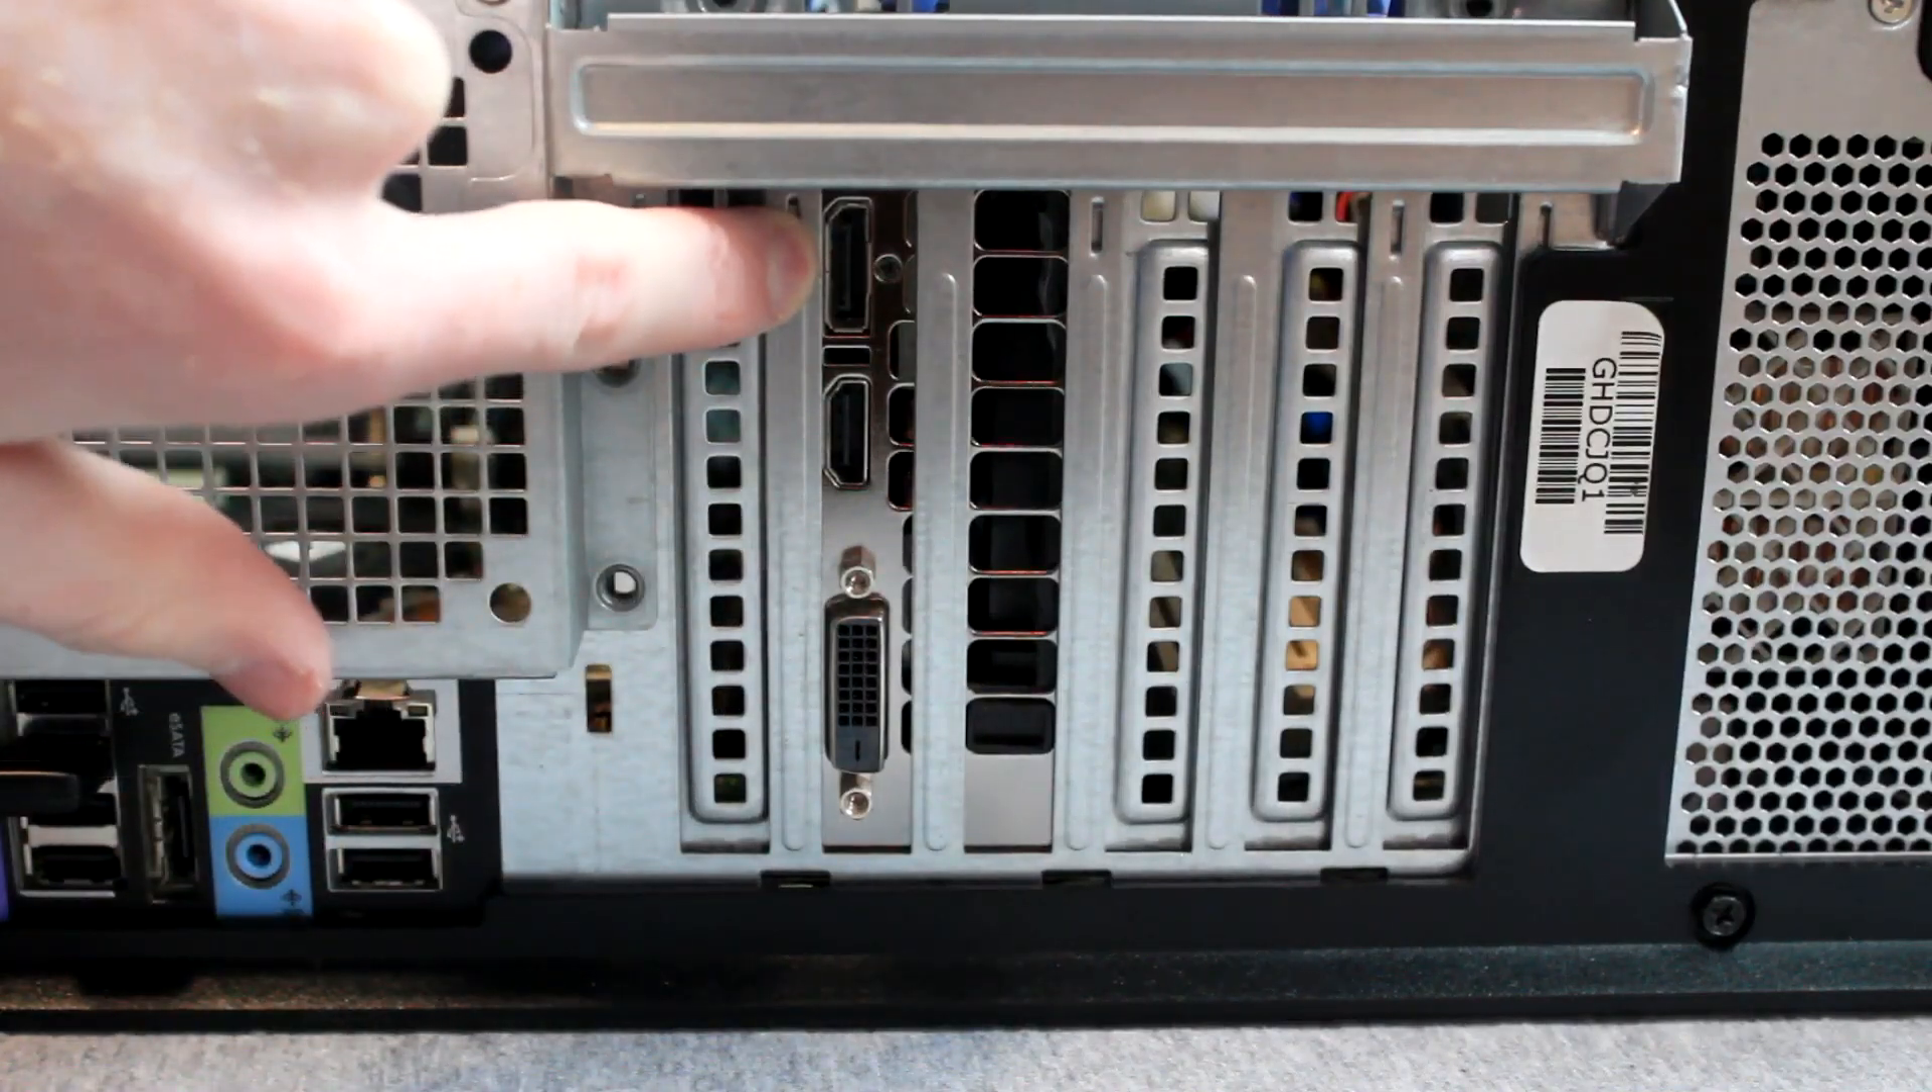Here you can see the 1050Ti installed at the back of the case.